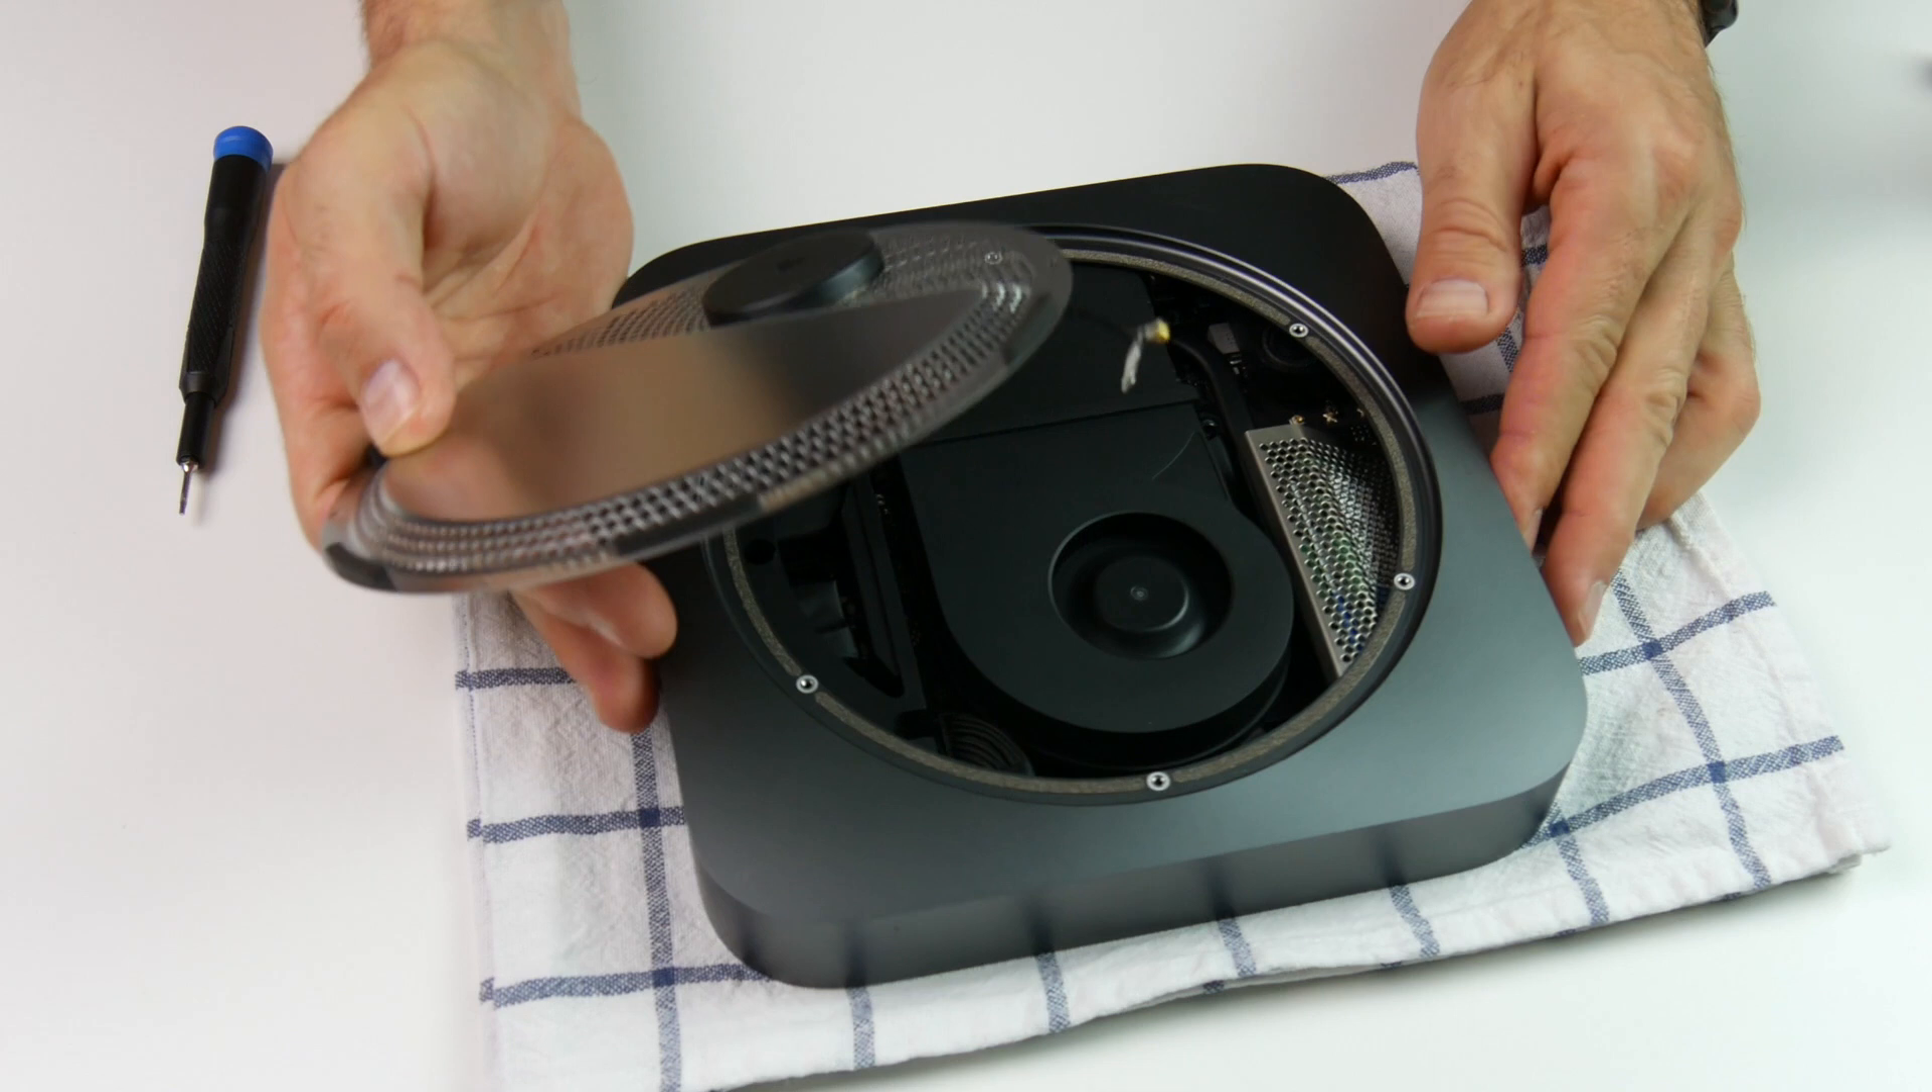Et c'est quasiment fini. Maintenant, il nous reste à refixer le couvercle.